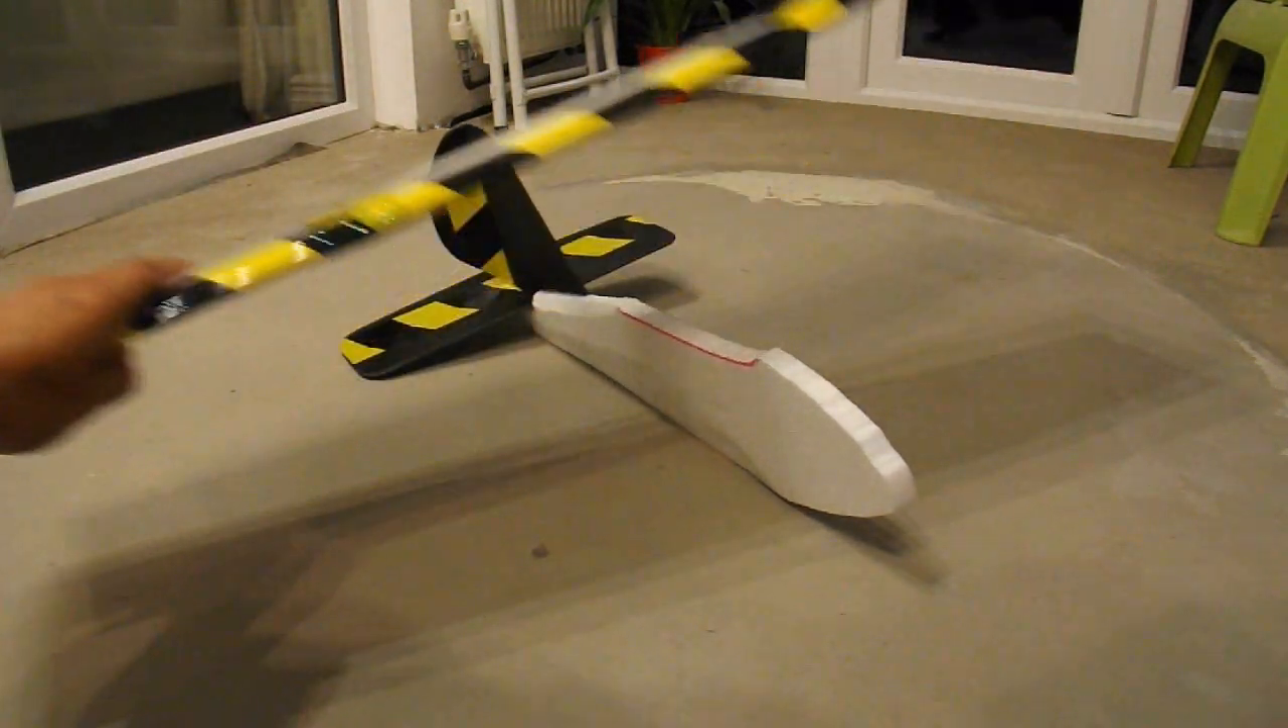So I've covered the wing in tape. I haven't fixed it to the fuselage yet.